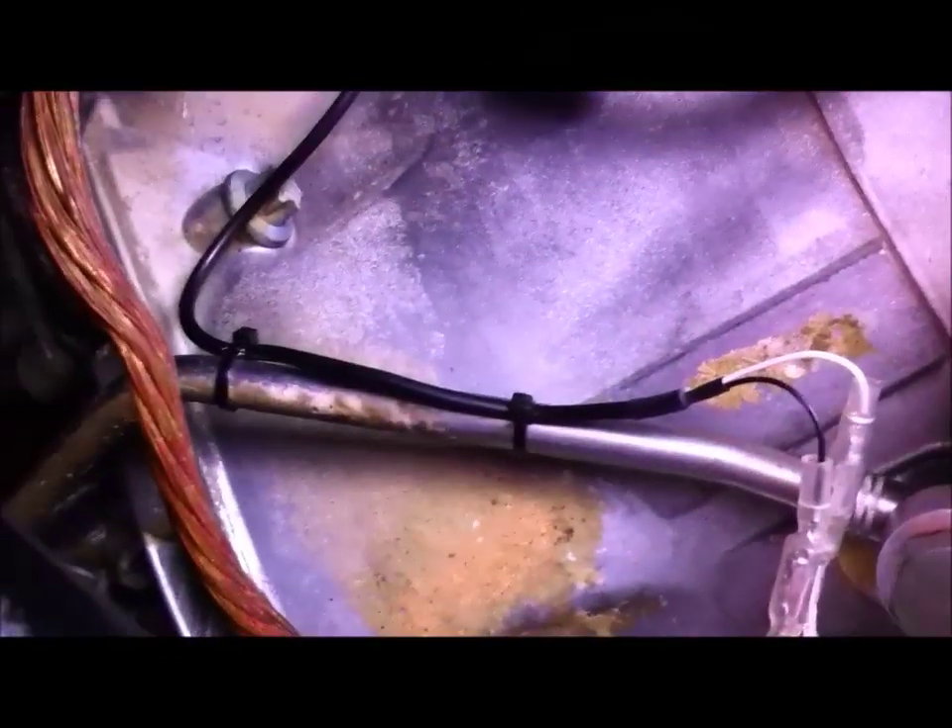So I've connected the wiring harness up and just cable tied that to the oil feed line.